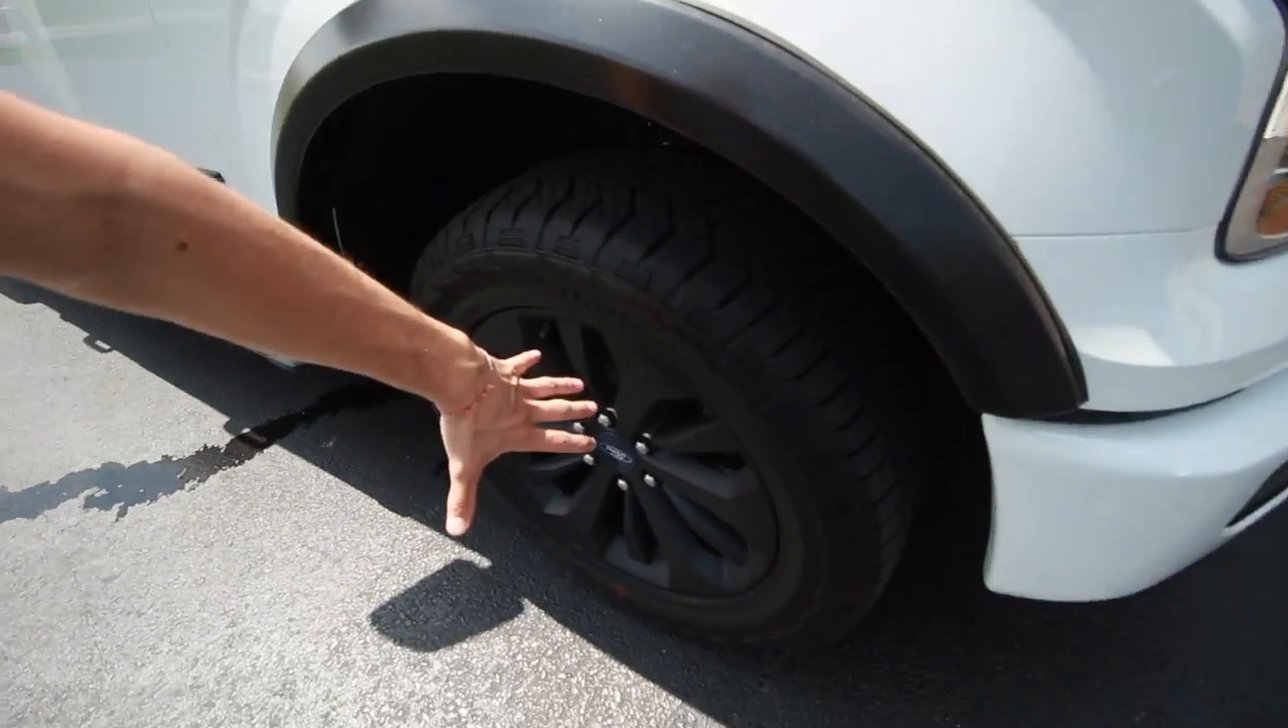It kind of looks funky with the over flares right there because there's such a gap between the wheels.